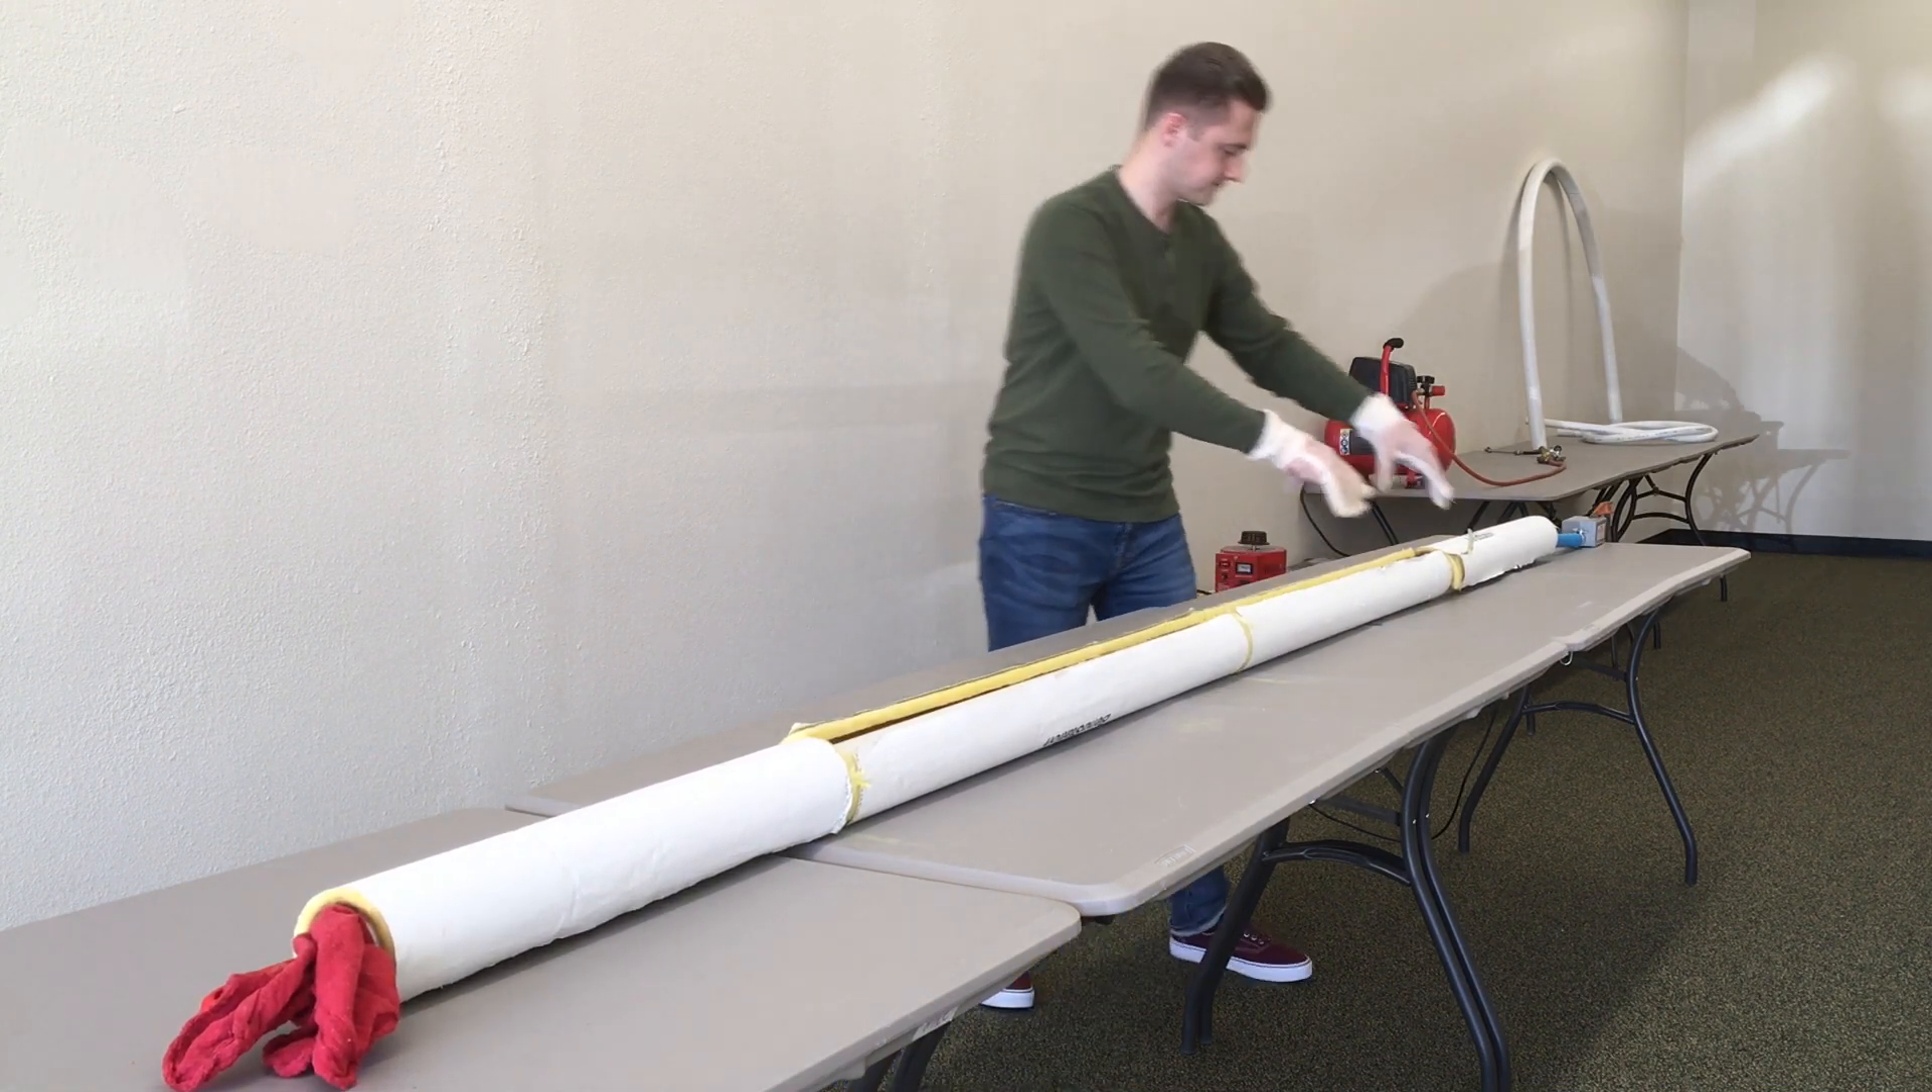I even plugged one end of the pipe with a shop rag to keep more heat inside.